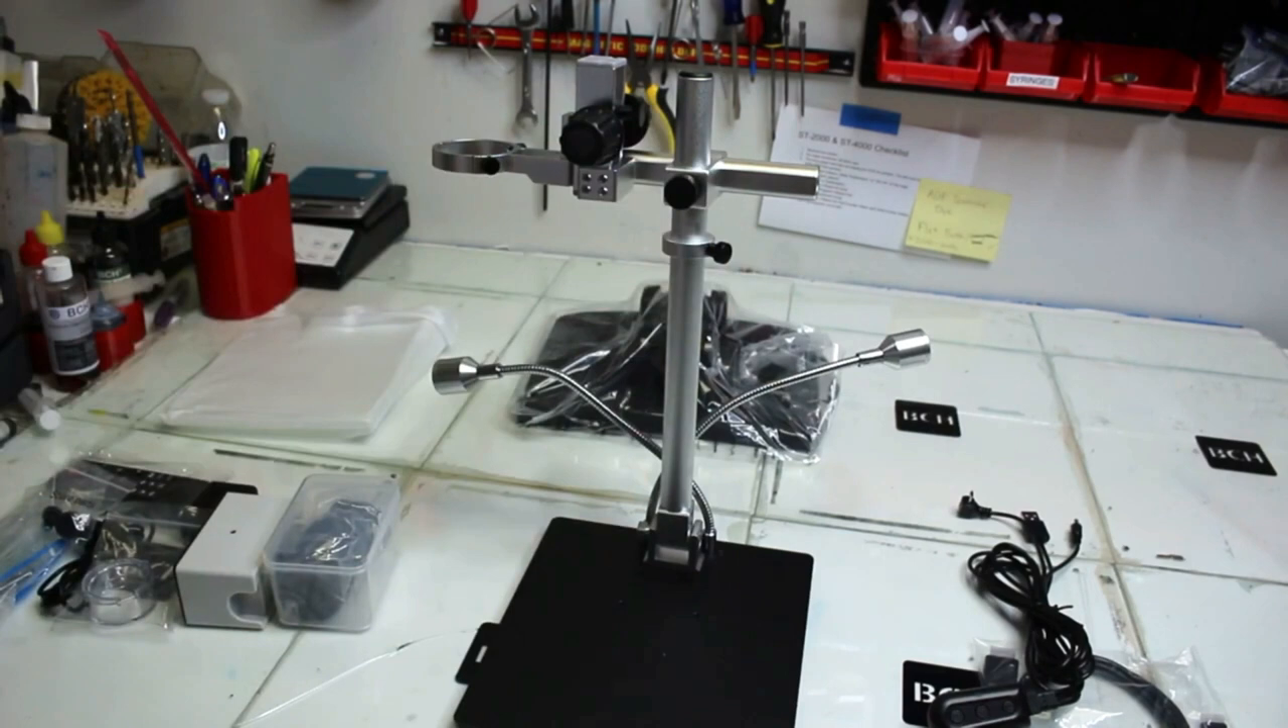But you'll also see it's facing the wrong way over, not over the base.